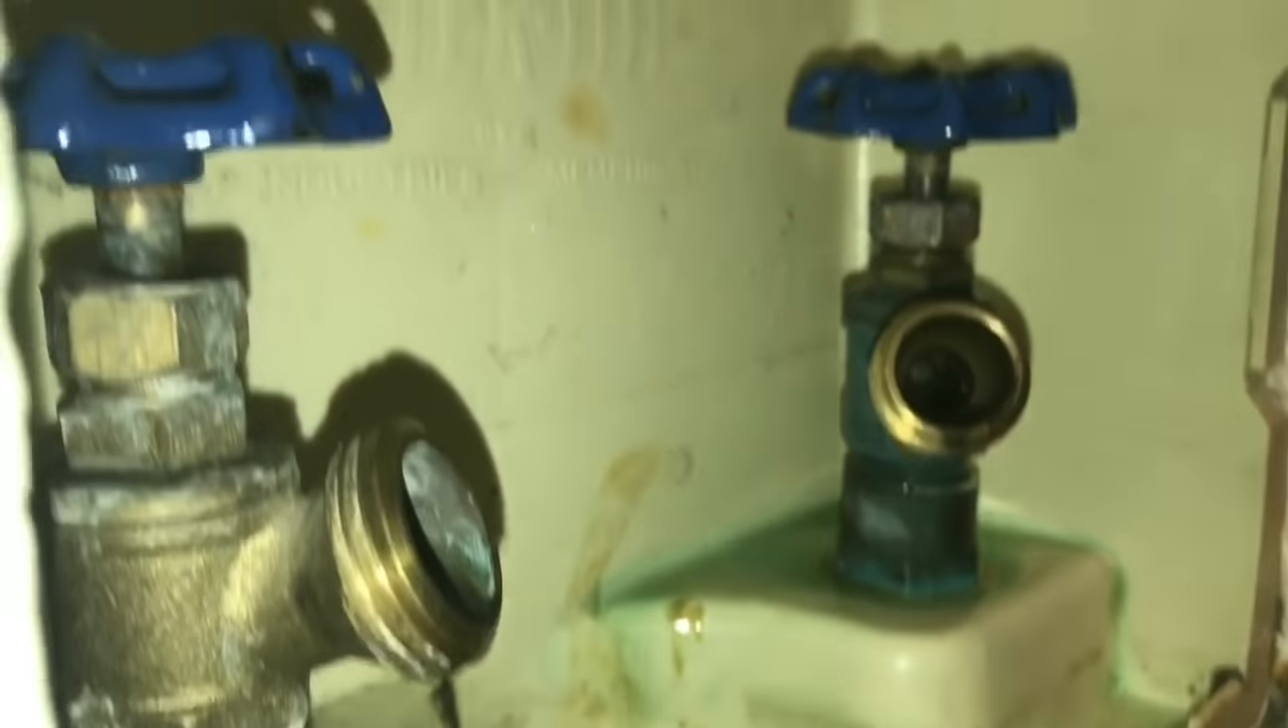So i've removed the hoses to give me some space to work here and i've got my adjustable wrench and i'm going to tighten this nut underneath the handle.